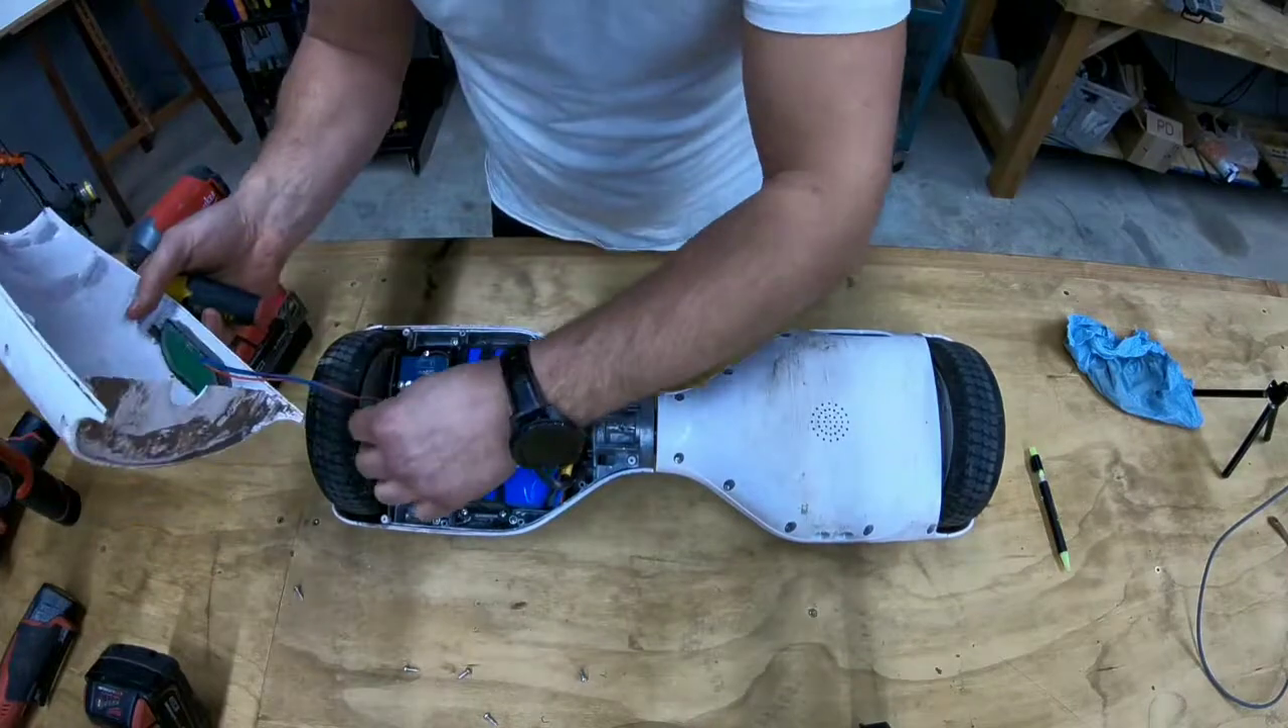Here we go, first cover off.